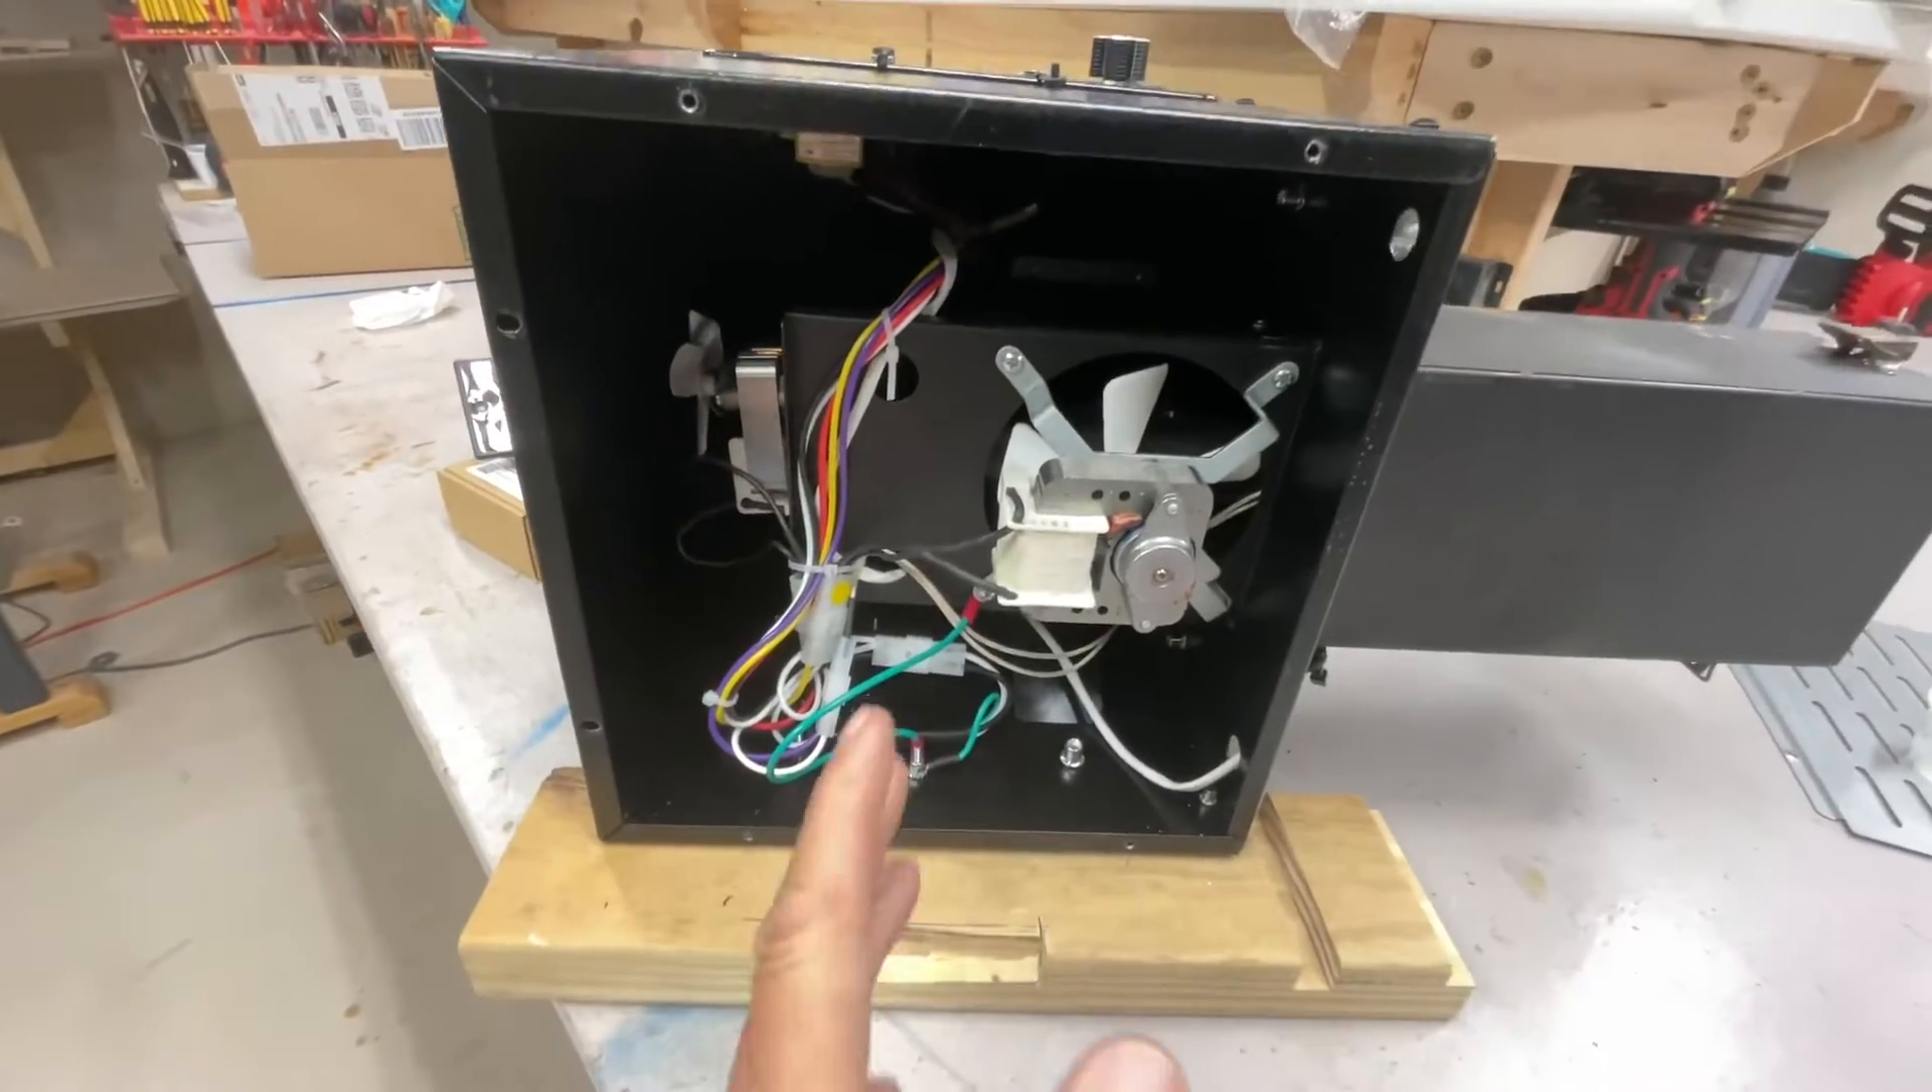So we're in we got the guard off.